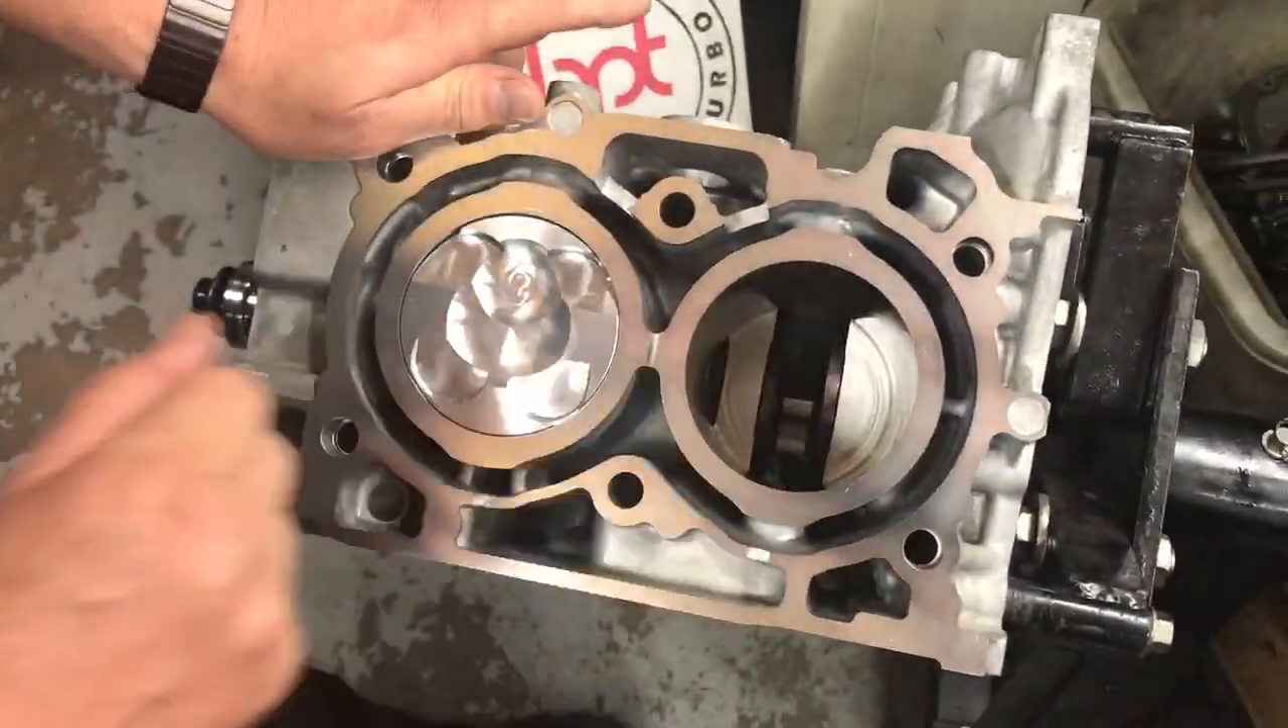We haven't put the final piston in the block yet so you can see what it looks like without a piston.